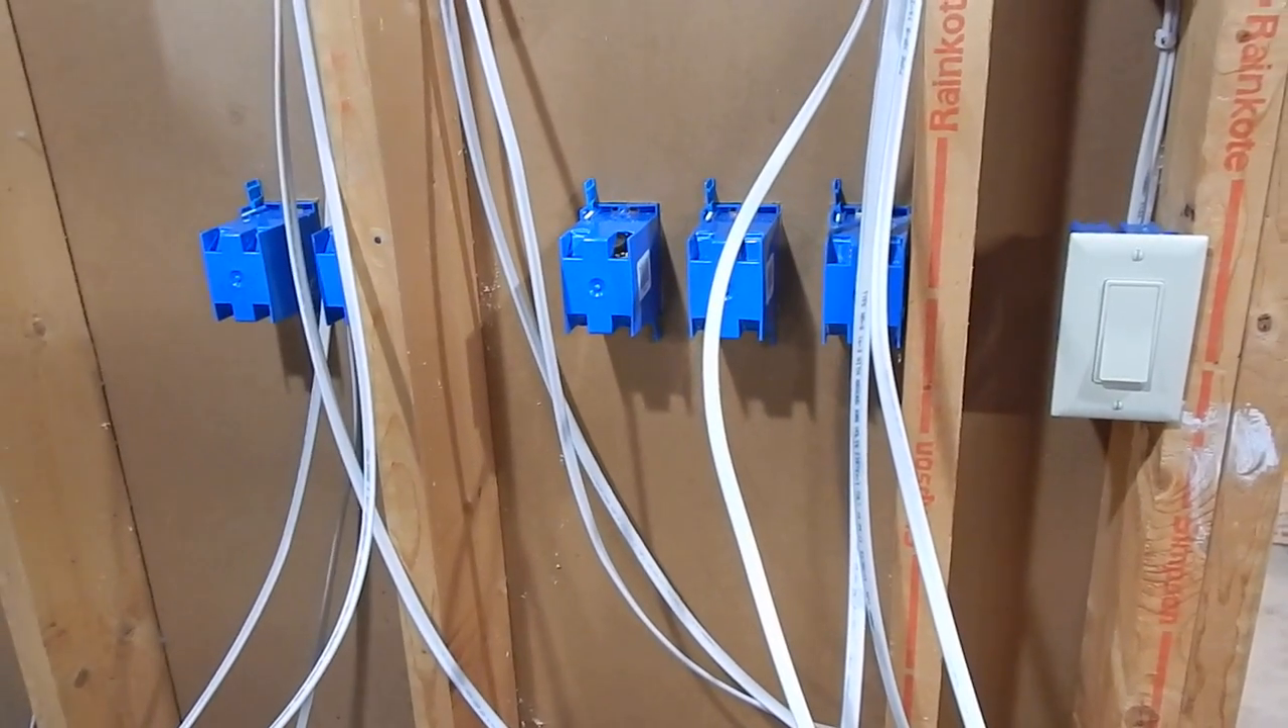So I've been making some progress here, I'm not going to have time to finish this end tonight, but I do have the boxes in the wall.